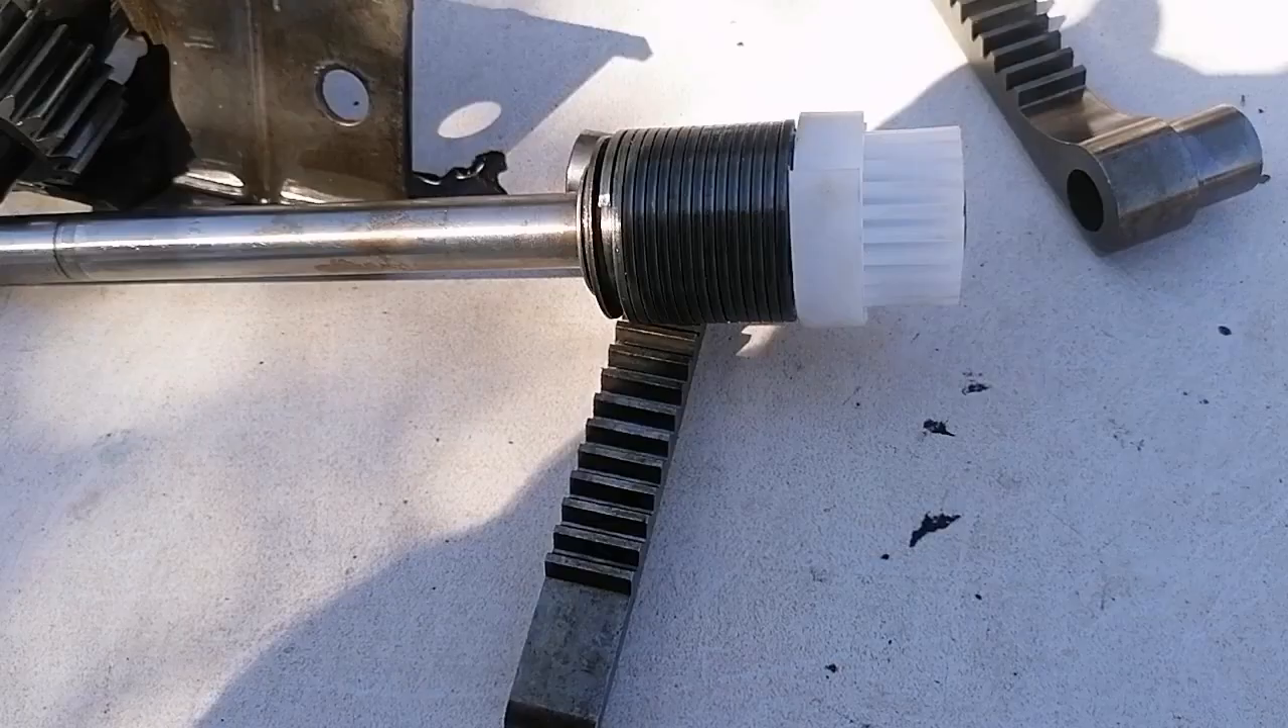Ahí está amigos ya le pusimos el engrane.